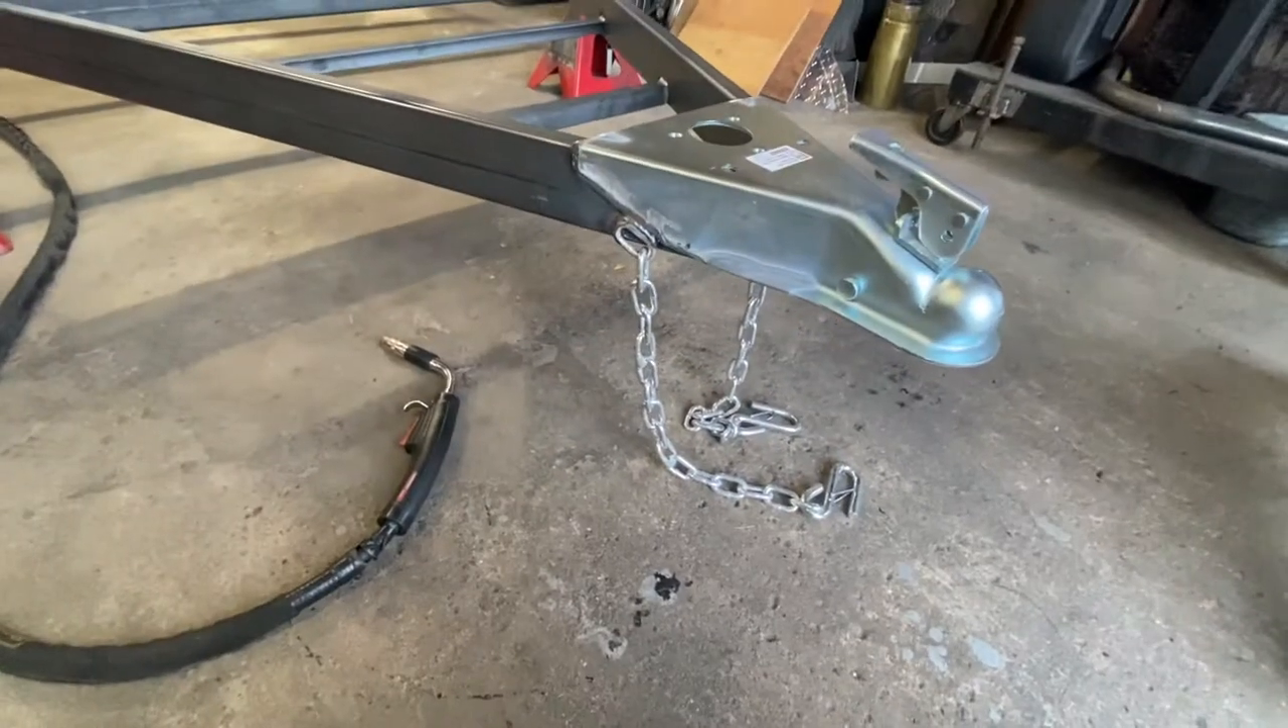All right so the front end is pretty much complete just welded the safety chains on.